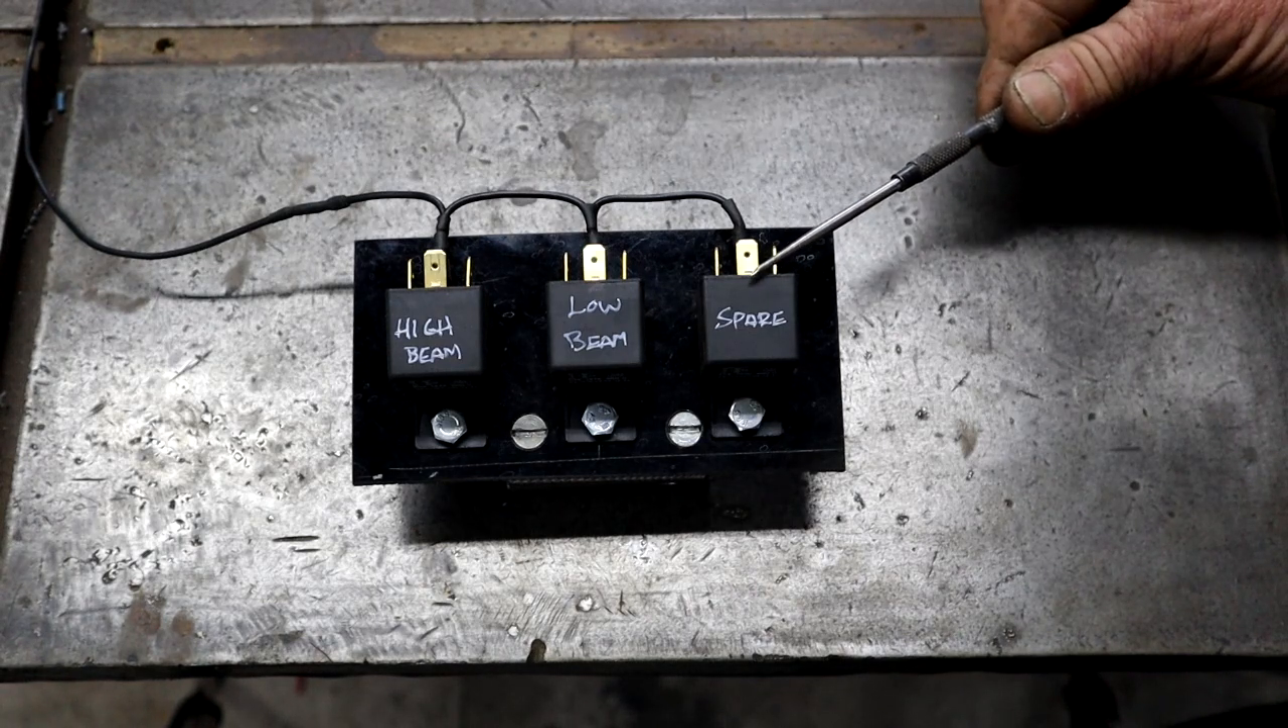So I've just installed the spare now.